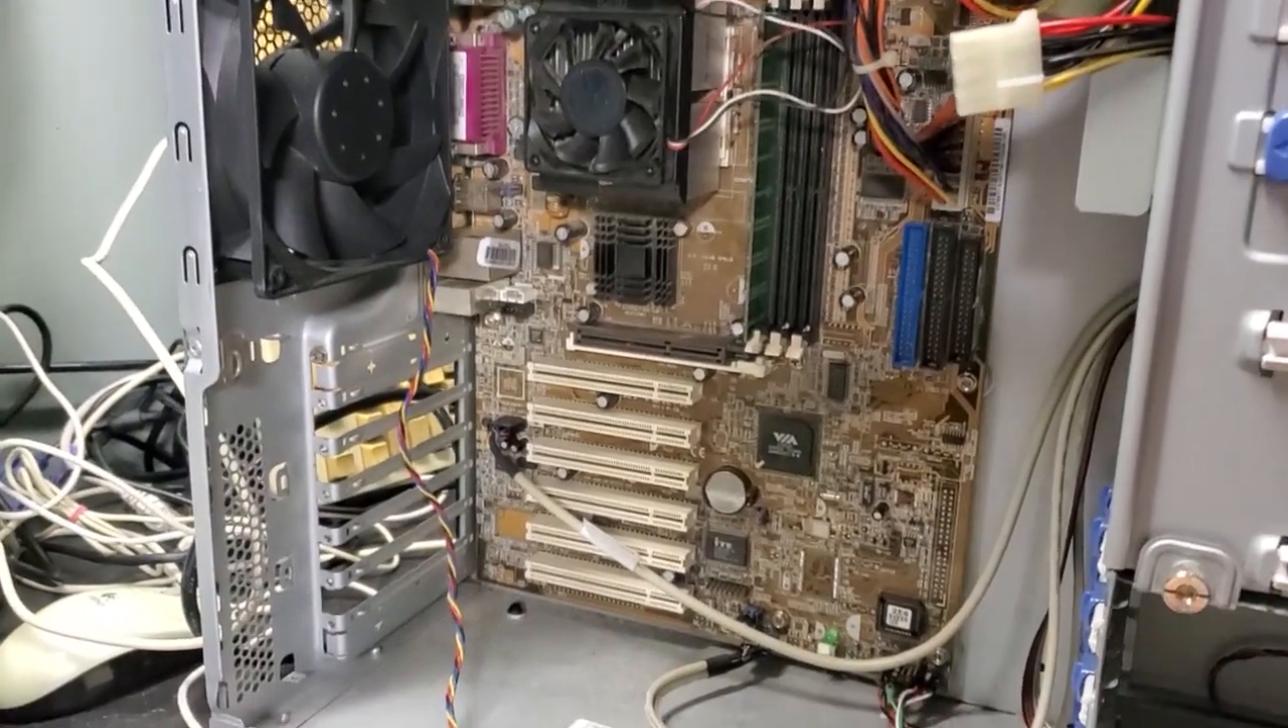I don't even have a video card installed yet.